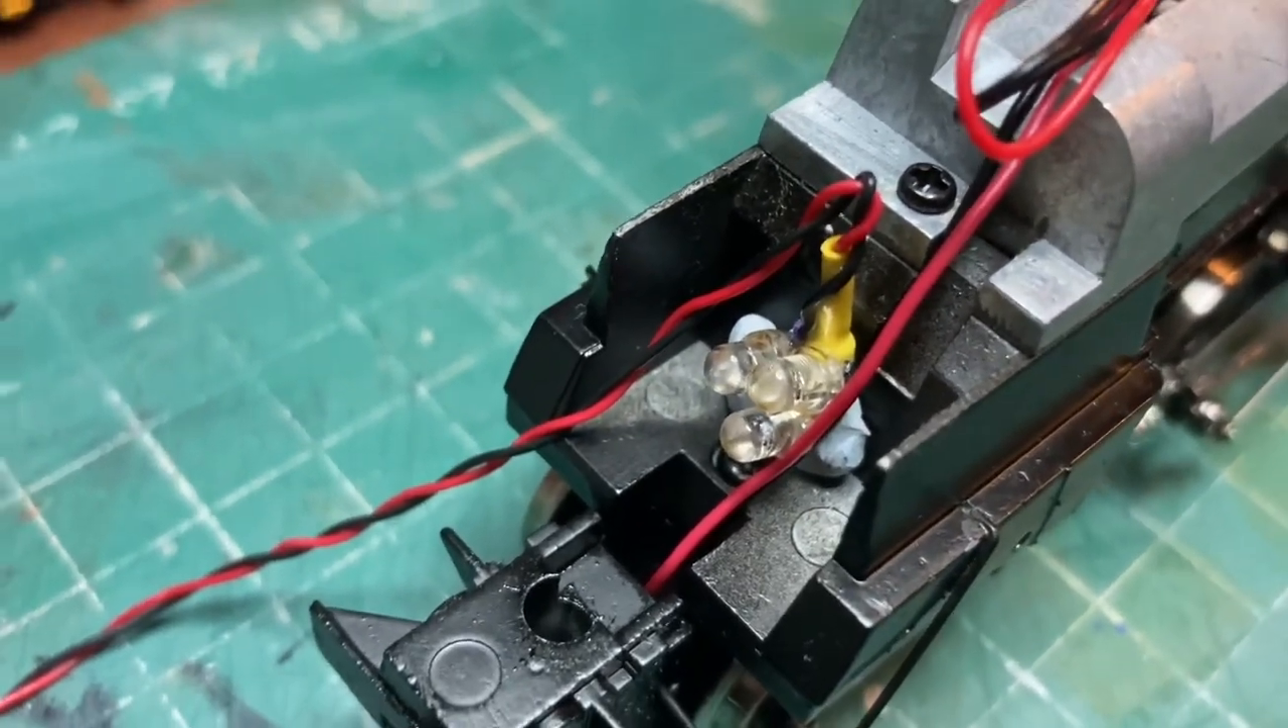Right, at the moment I've just put a bit of blue tack there and stuck my little light cluster against the back of the chassis there.